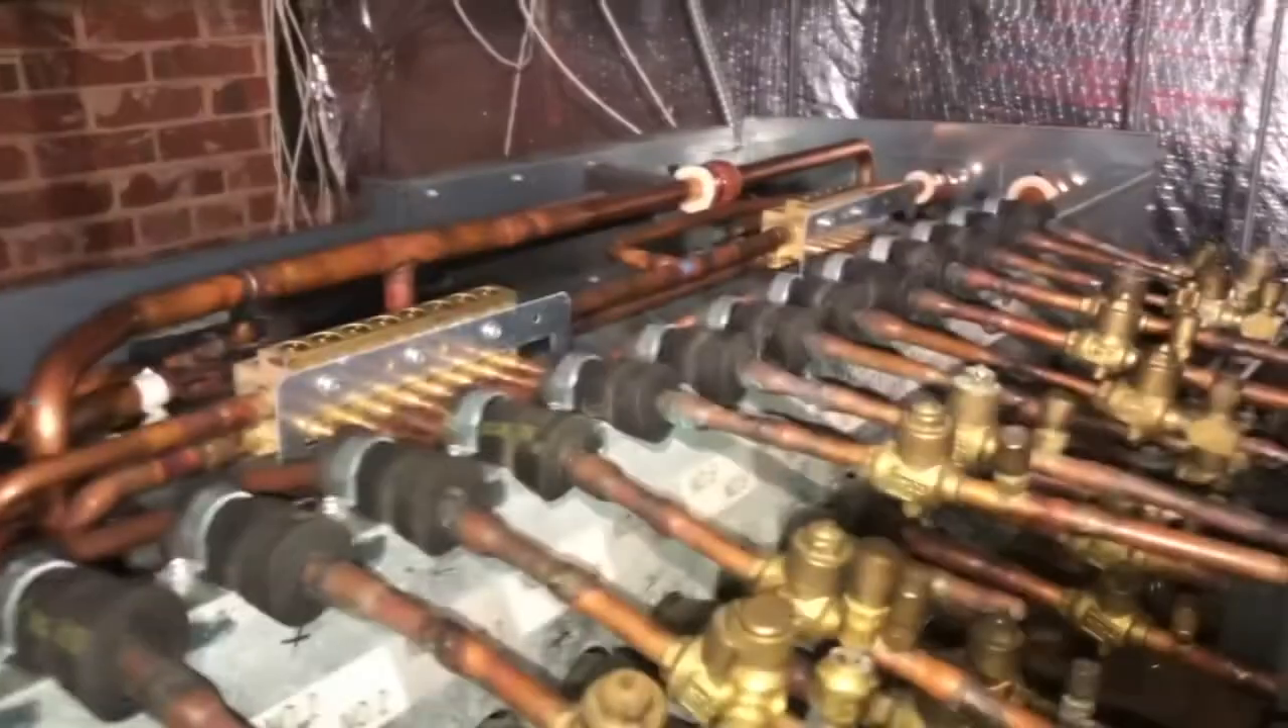Okay family I have removed the cover of this branch controller.